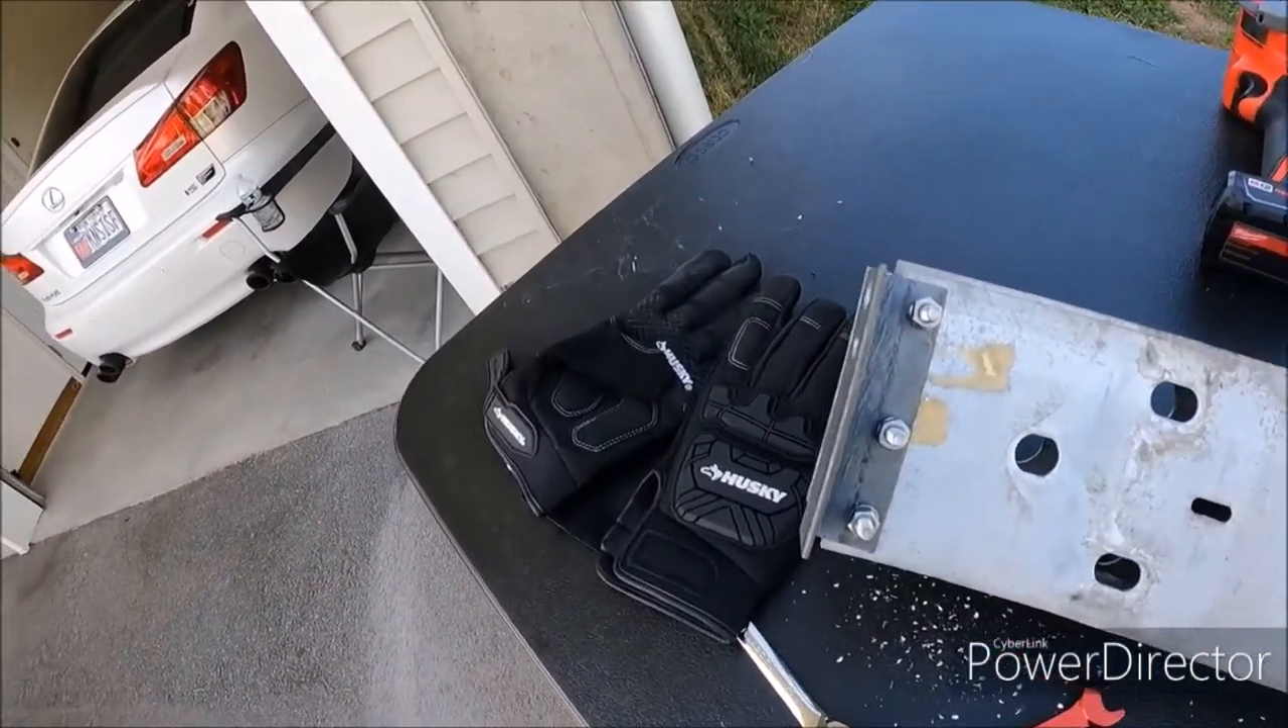We got one side of the bracket mounted this is pretty much what it looks like.